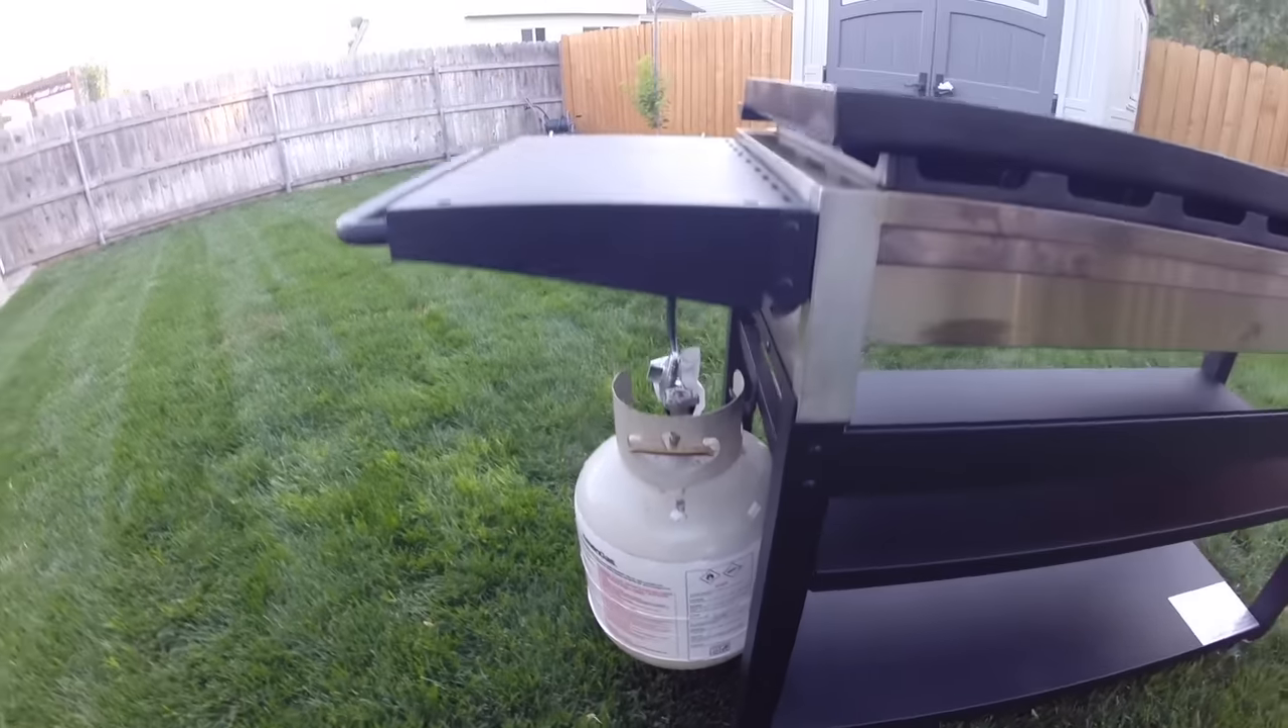This particular shelf on this one here doesn't fold all the way down because a propane tank is in the way.